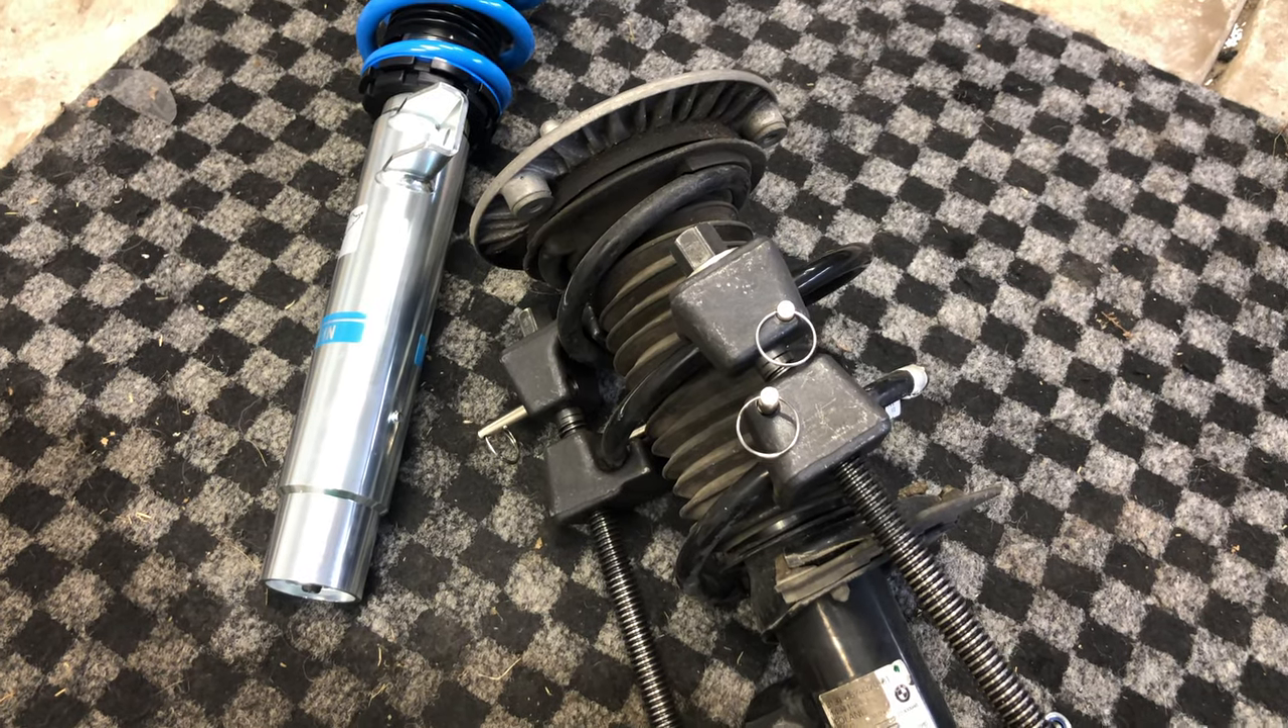Now that I have the spring compressors on the coilover, I can now remove the top hat.